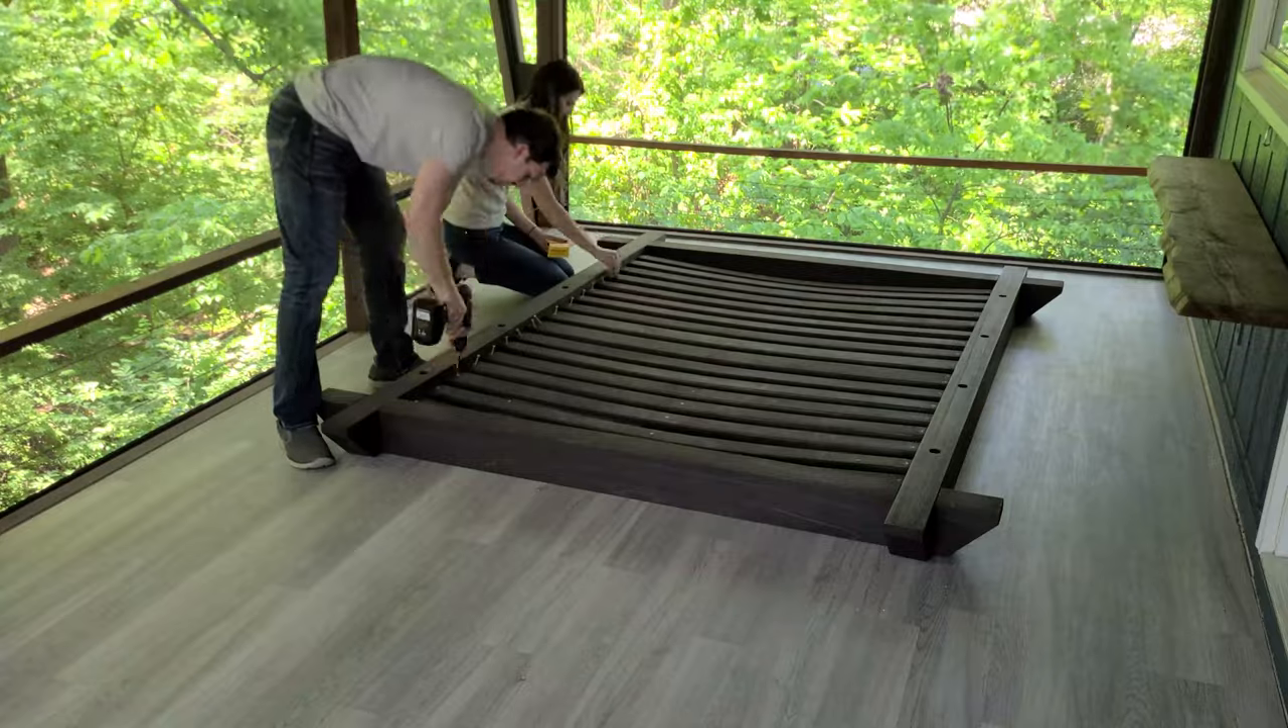We have a bed frame. Now, we just have to get it hung up using ropes.